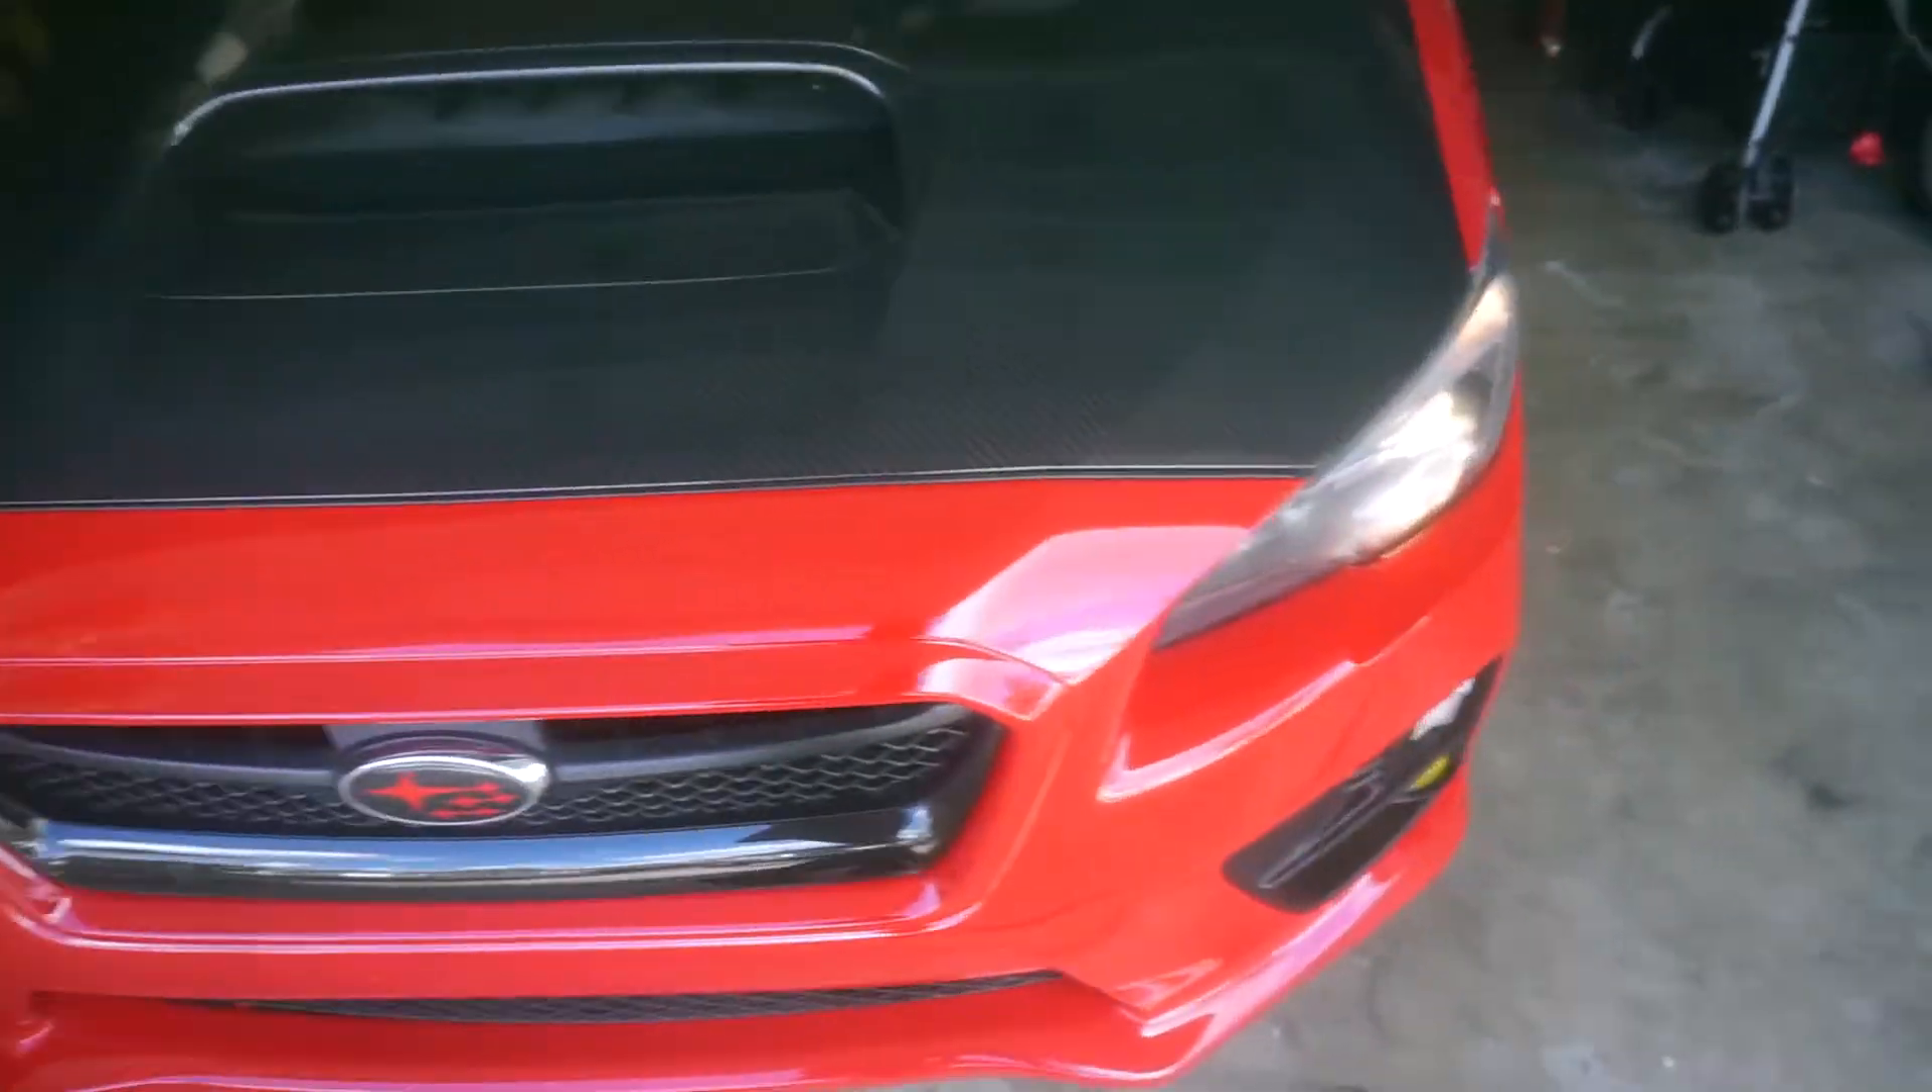The hood is on.